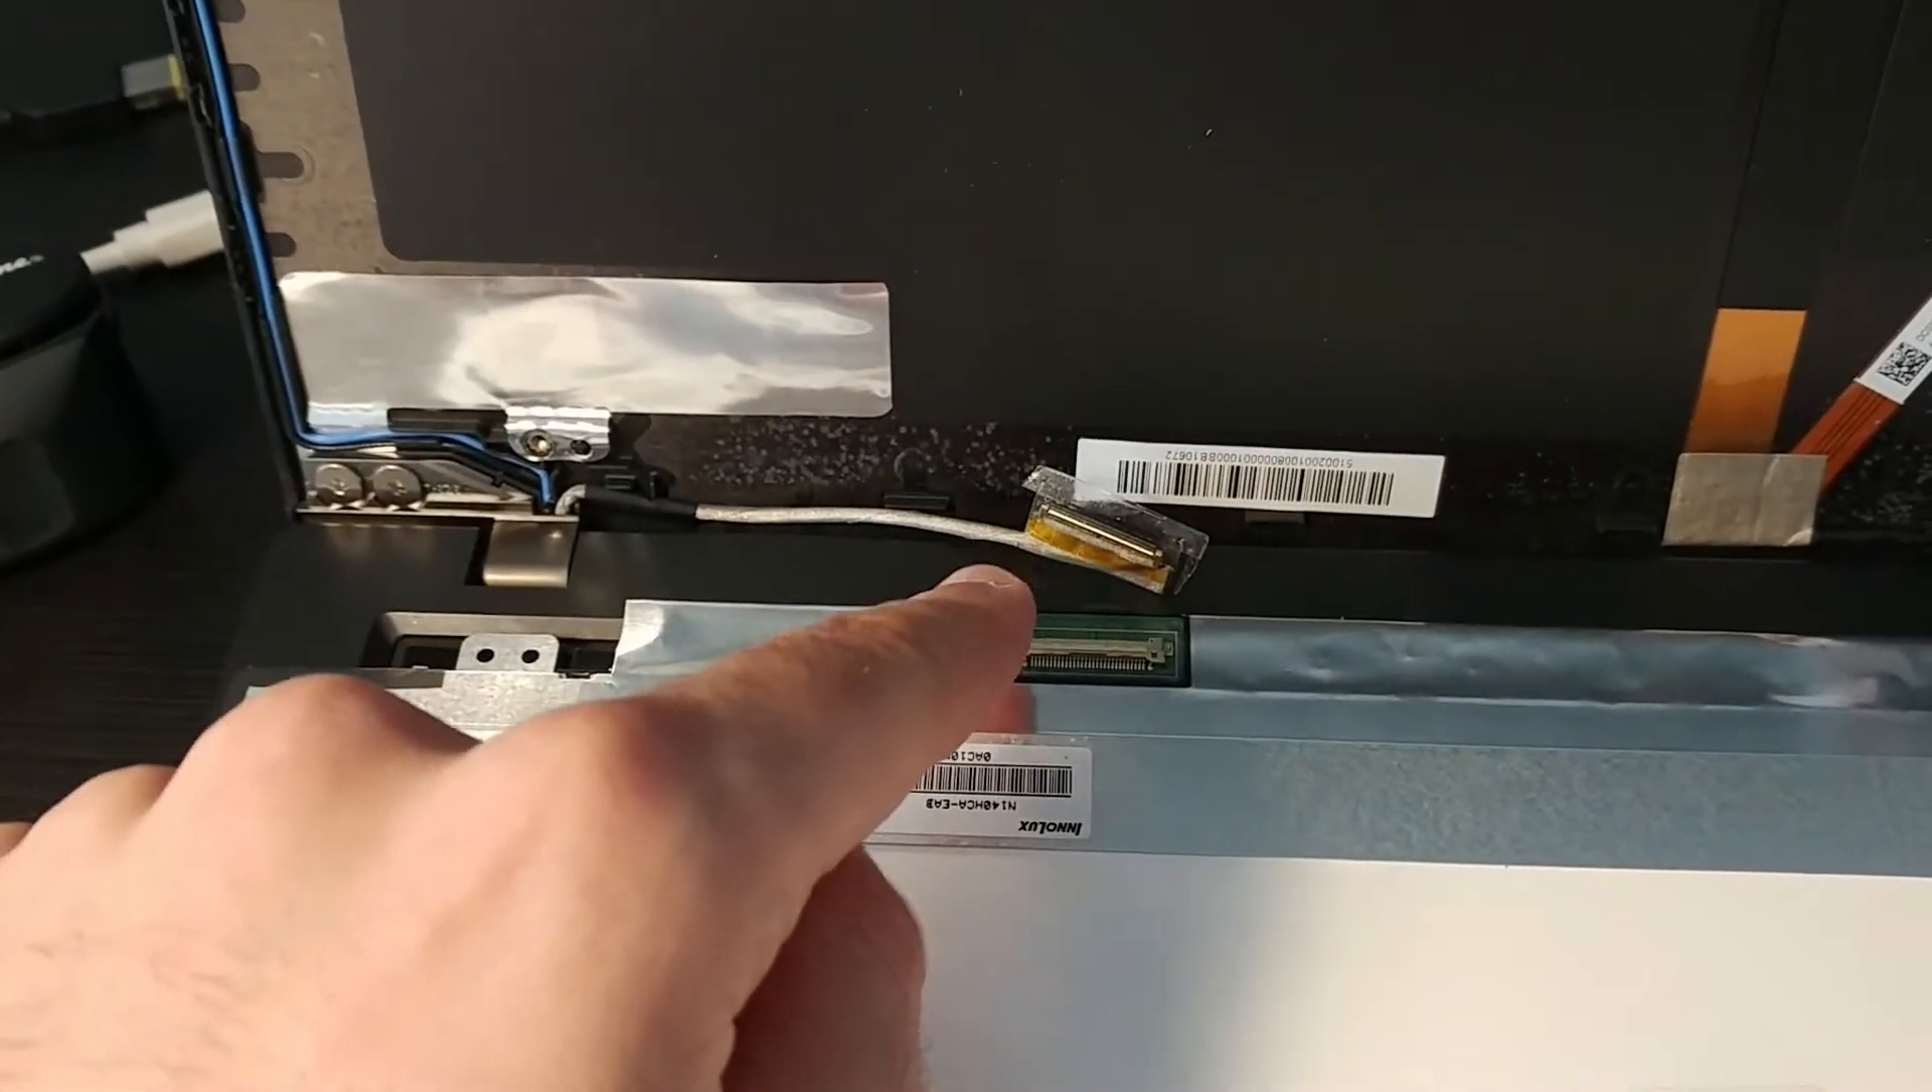I've just gently placed my new display down on top of my keyboard. The 30 pin cable is up here, ready to be connected to the new display.